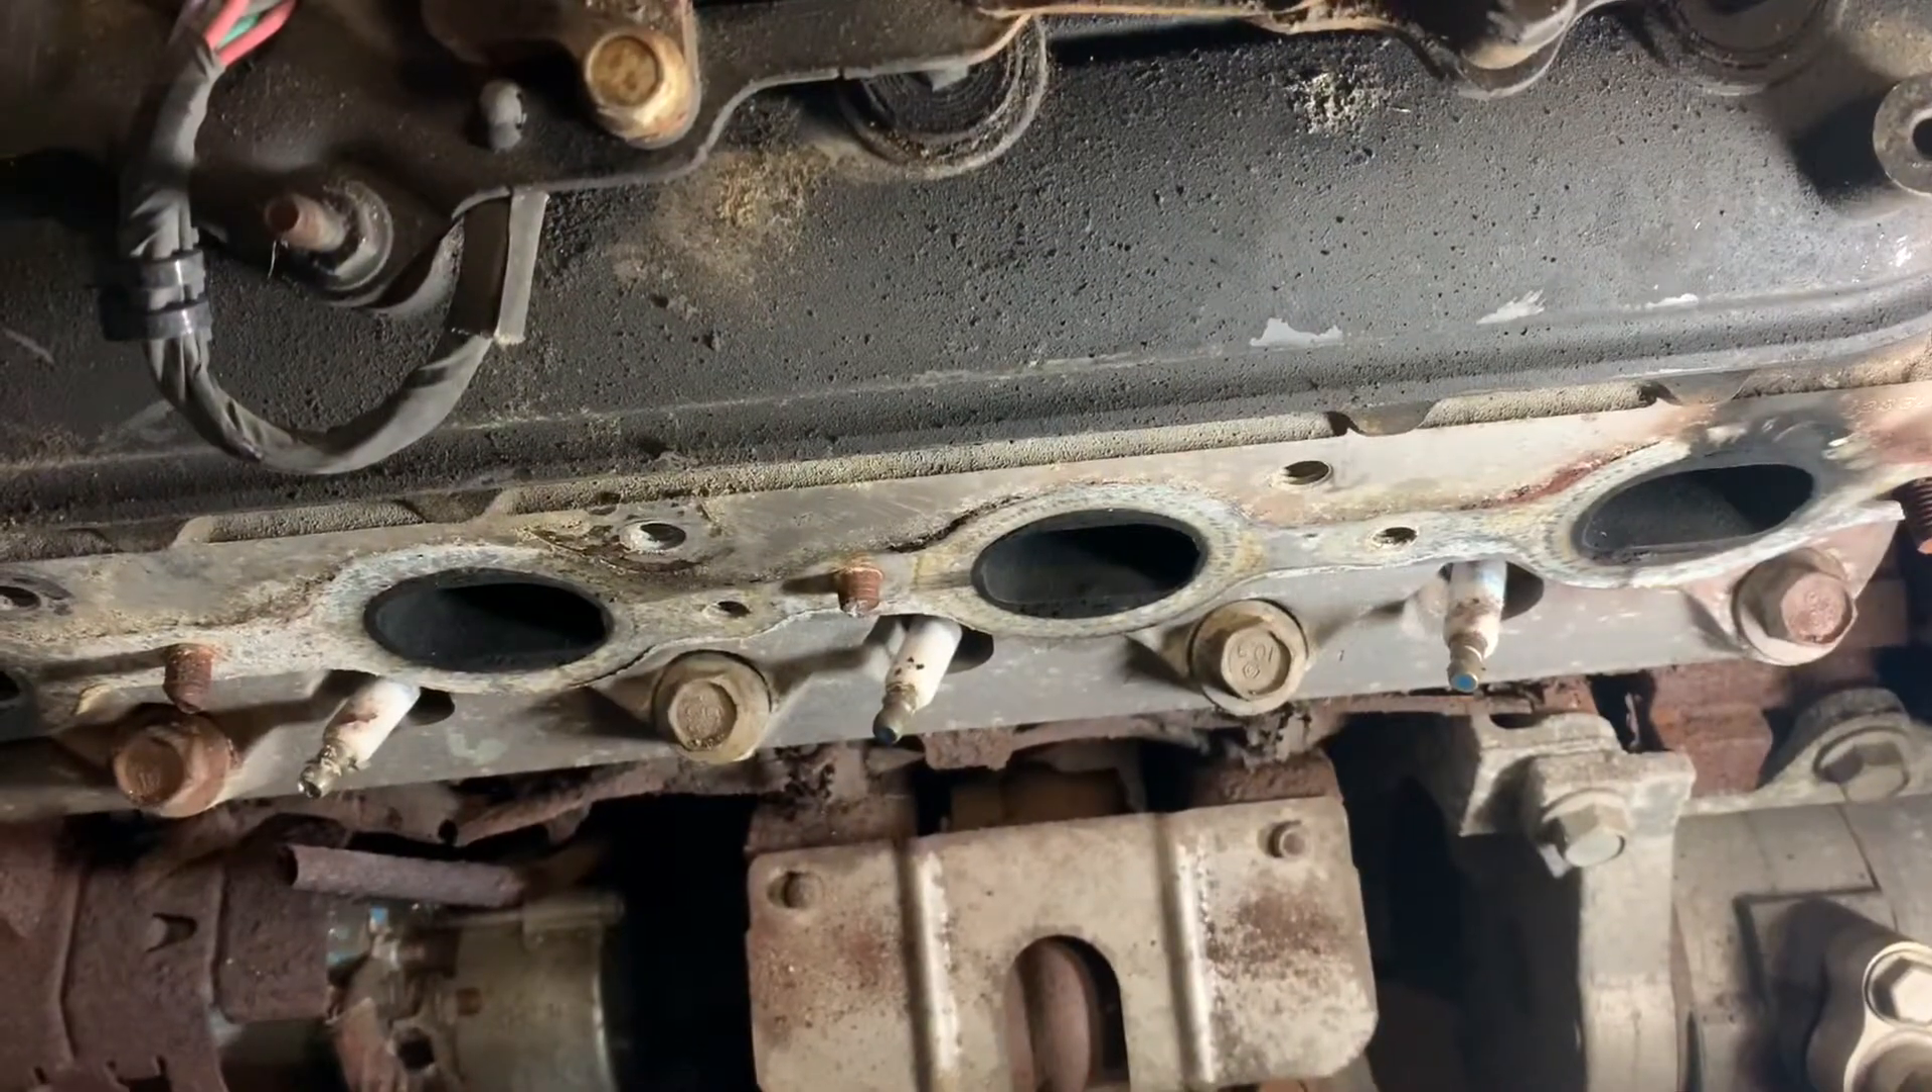So here we are with the manifold off.